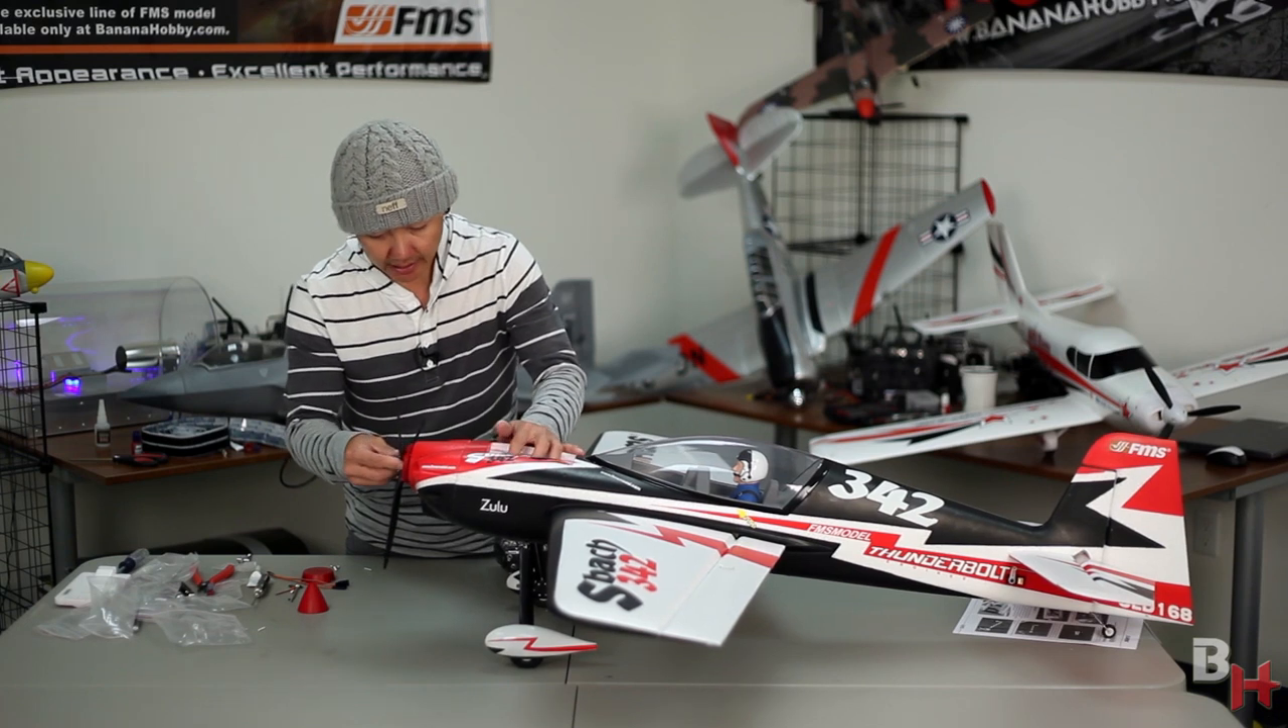I have the magnetic cowling back on.